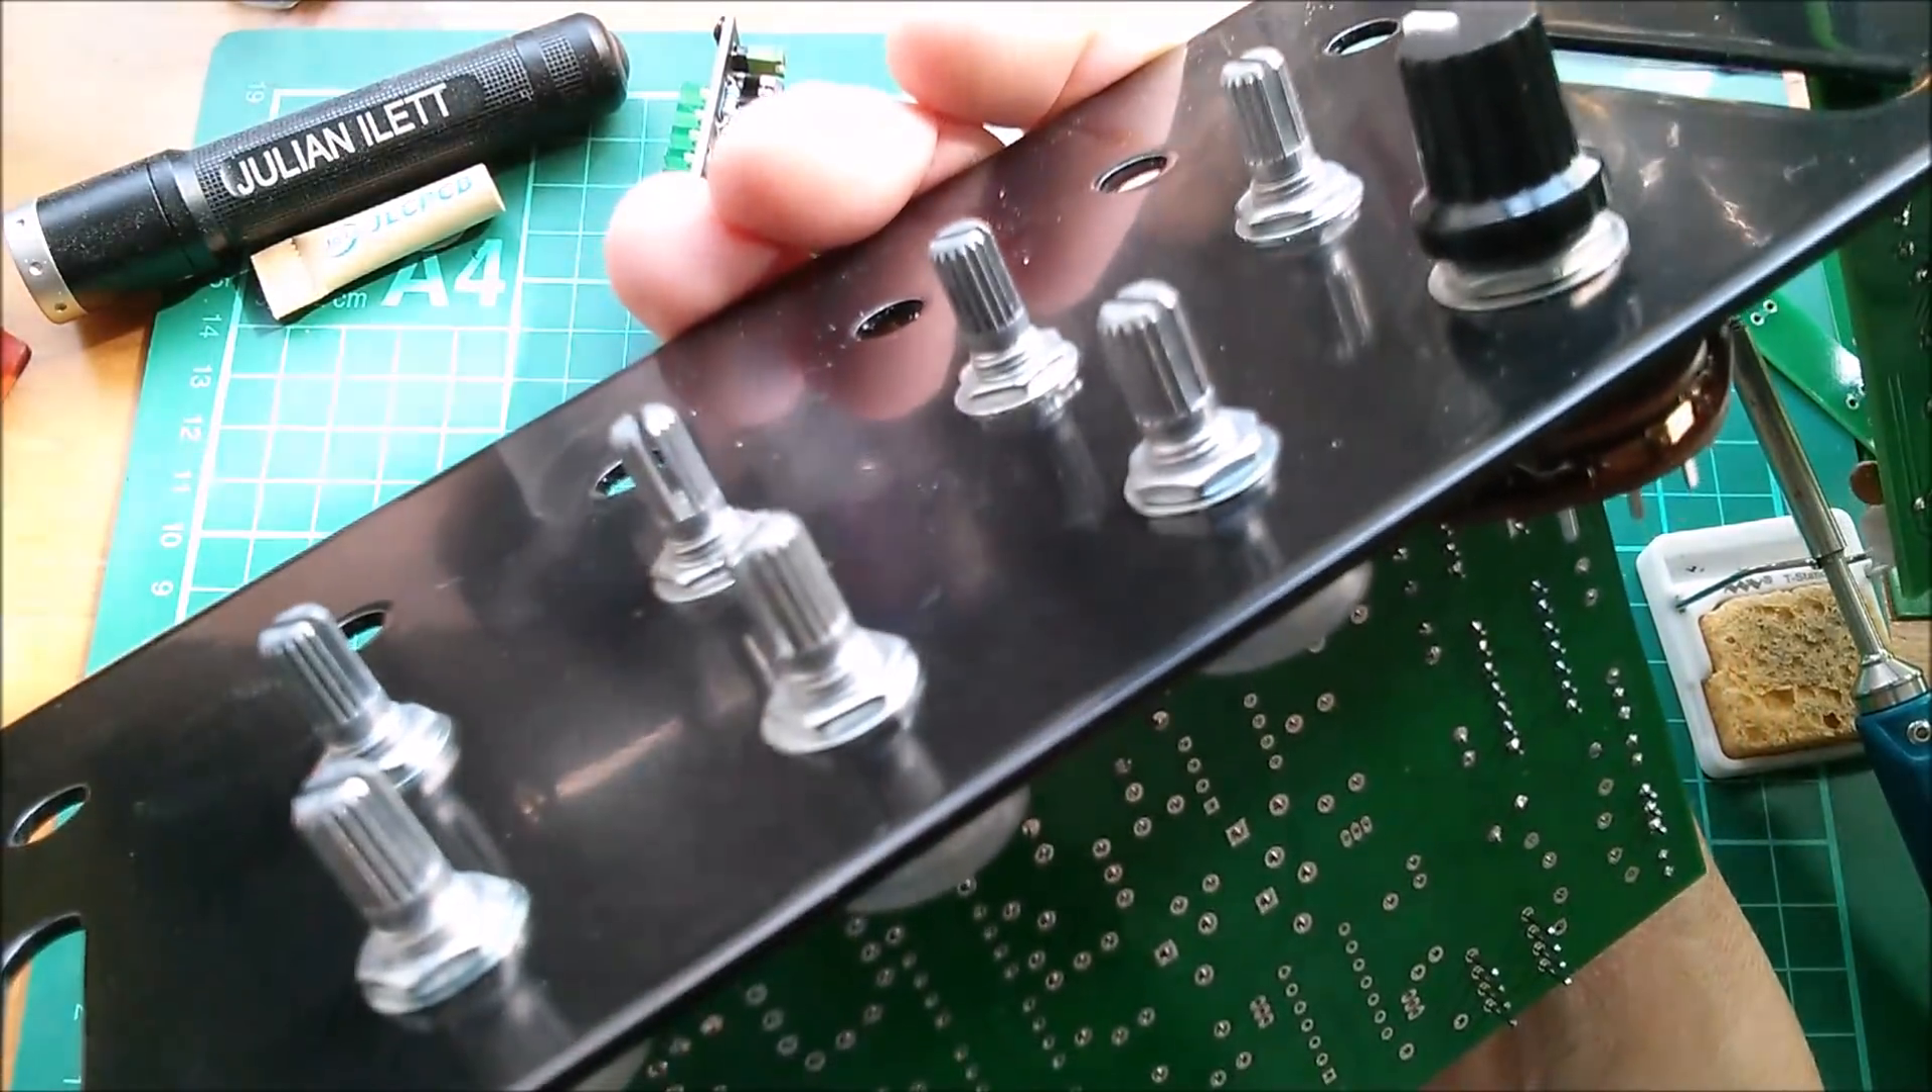Right all the pots are anchored on the front panel with their nuts and I'm gonna as I say solder on the top of here.